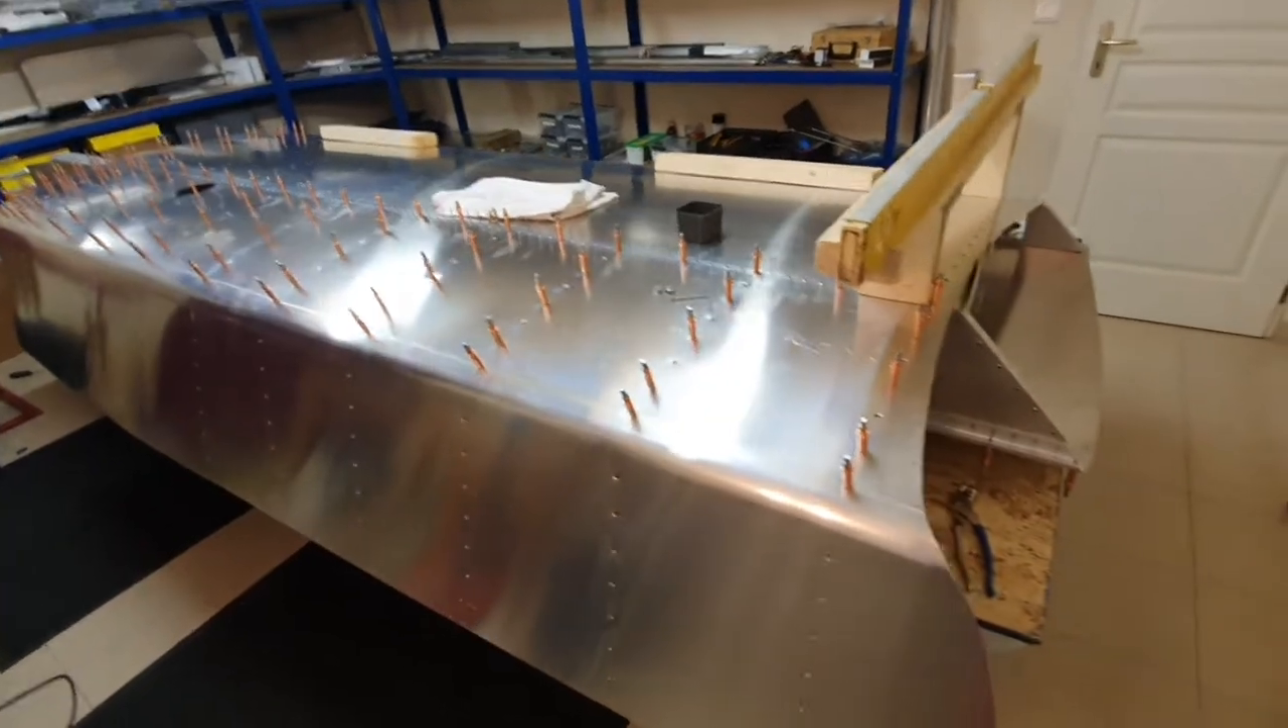The front skin is now attached and everything's been deburred and I dimpled the skin.